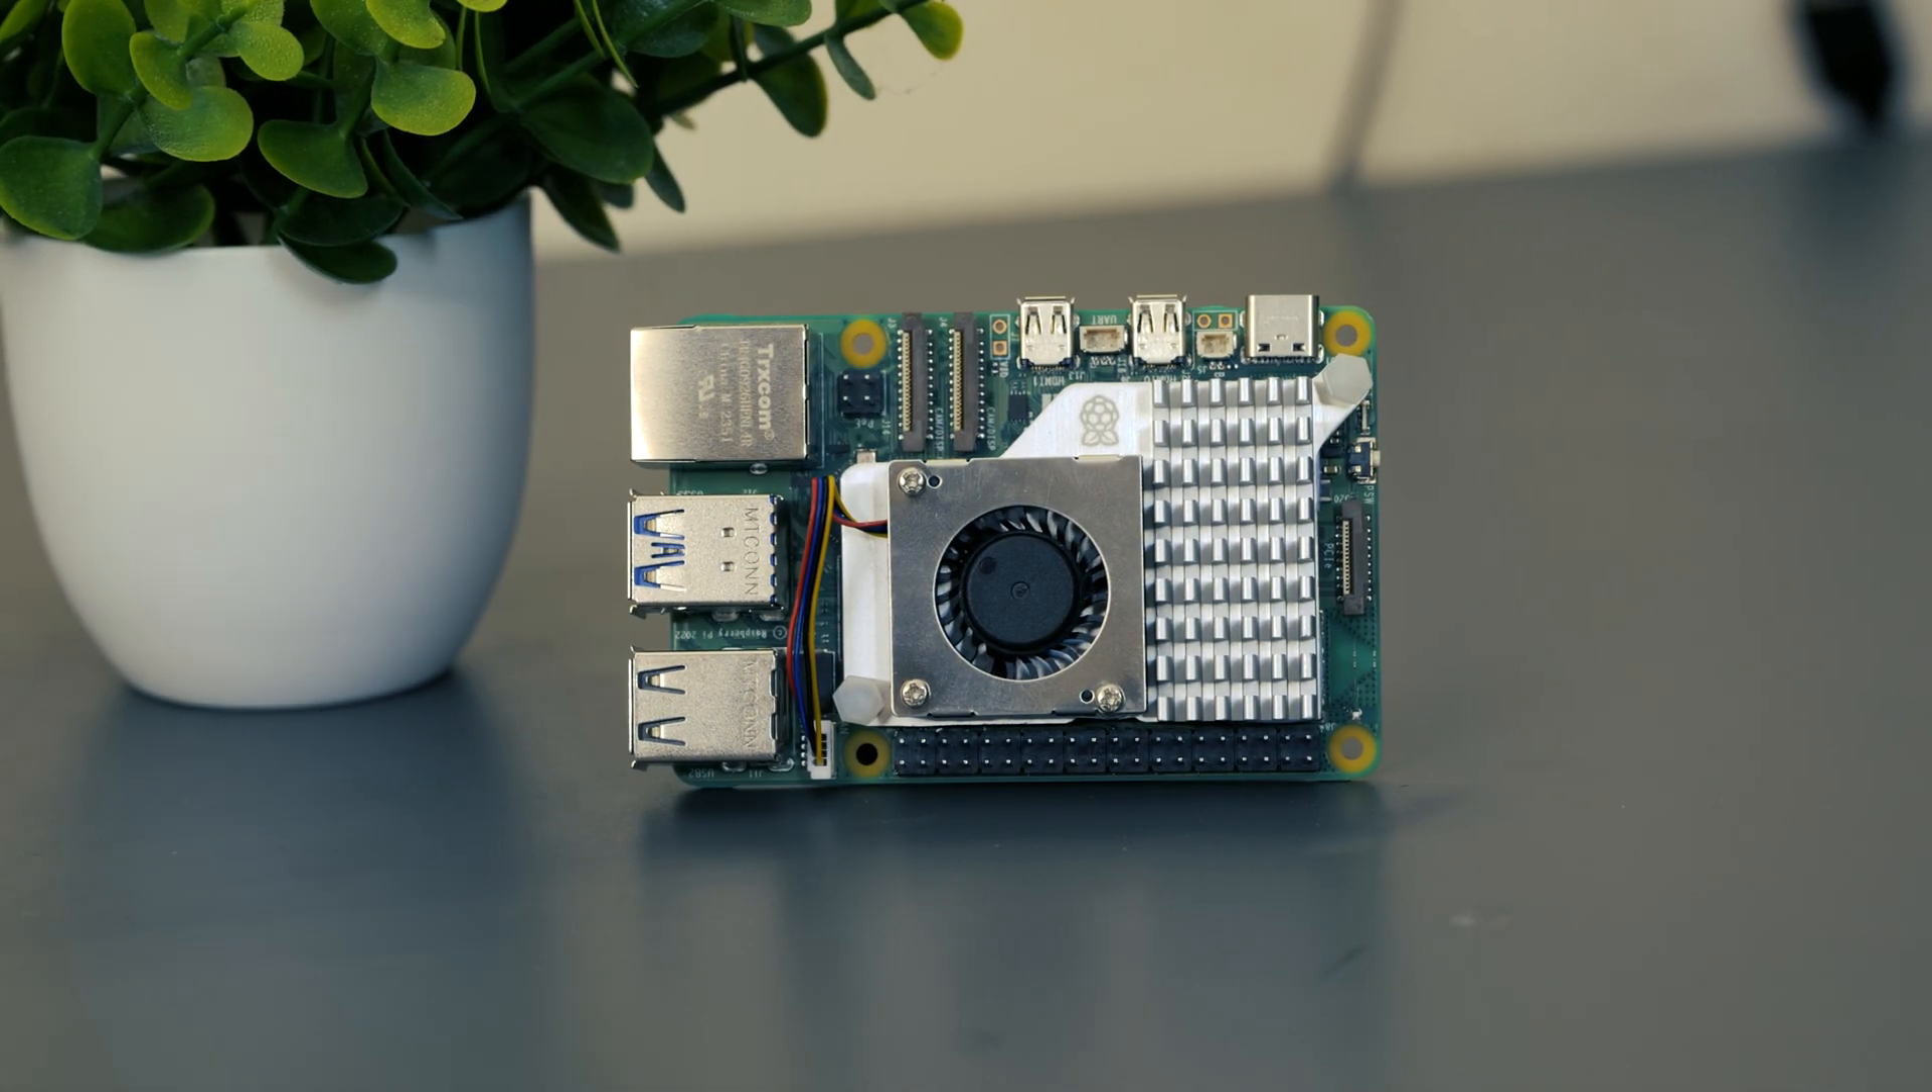Now that the fan was installed it was time to give the Raspberry Pi a case to keep it protected most importantly but also give it a little bit of a style boost.